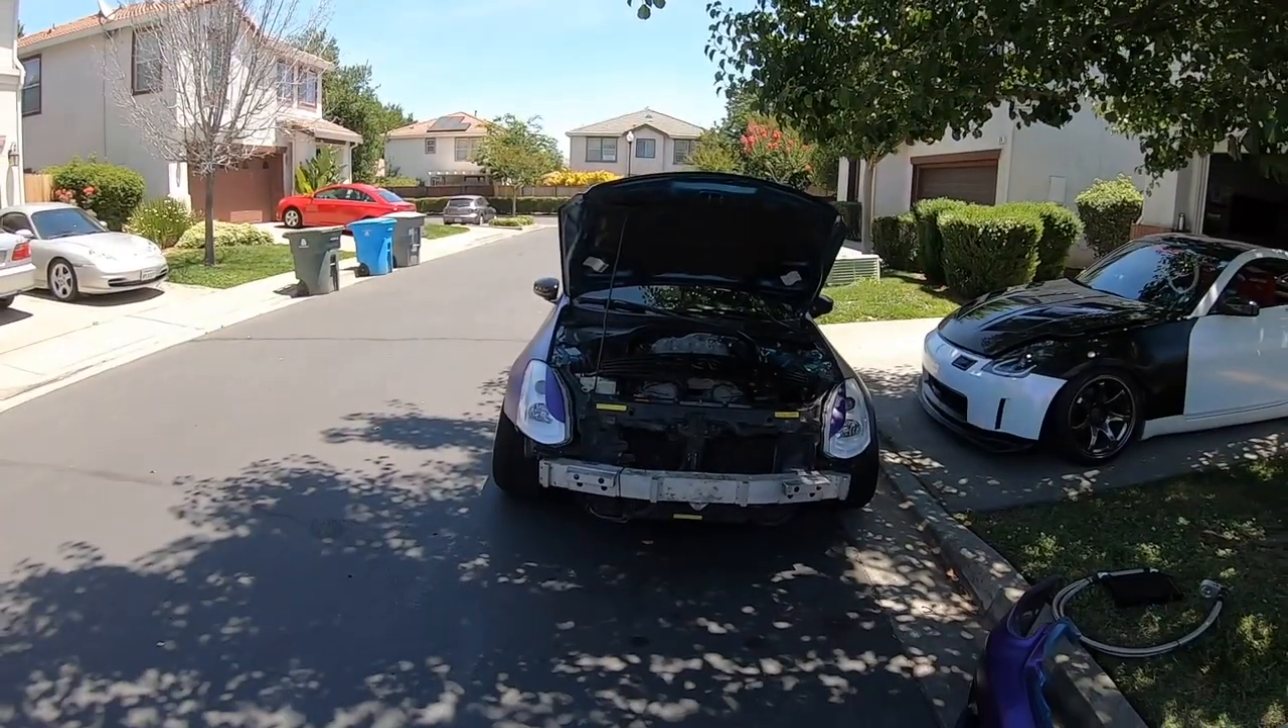I have the bumper off as you can see.